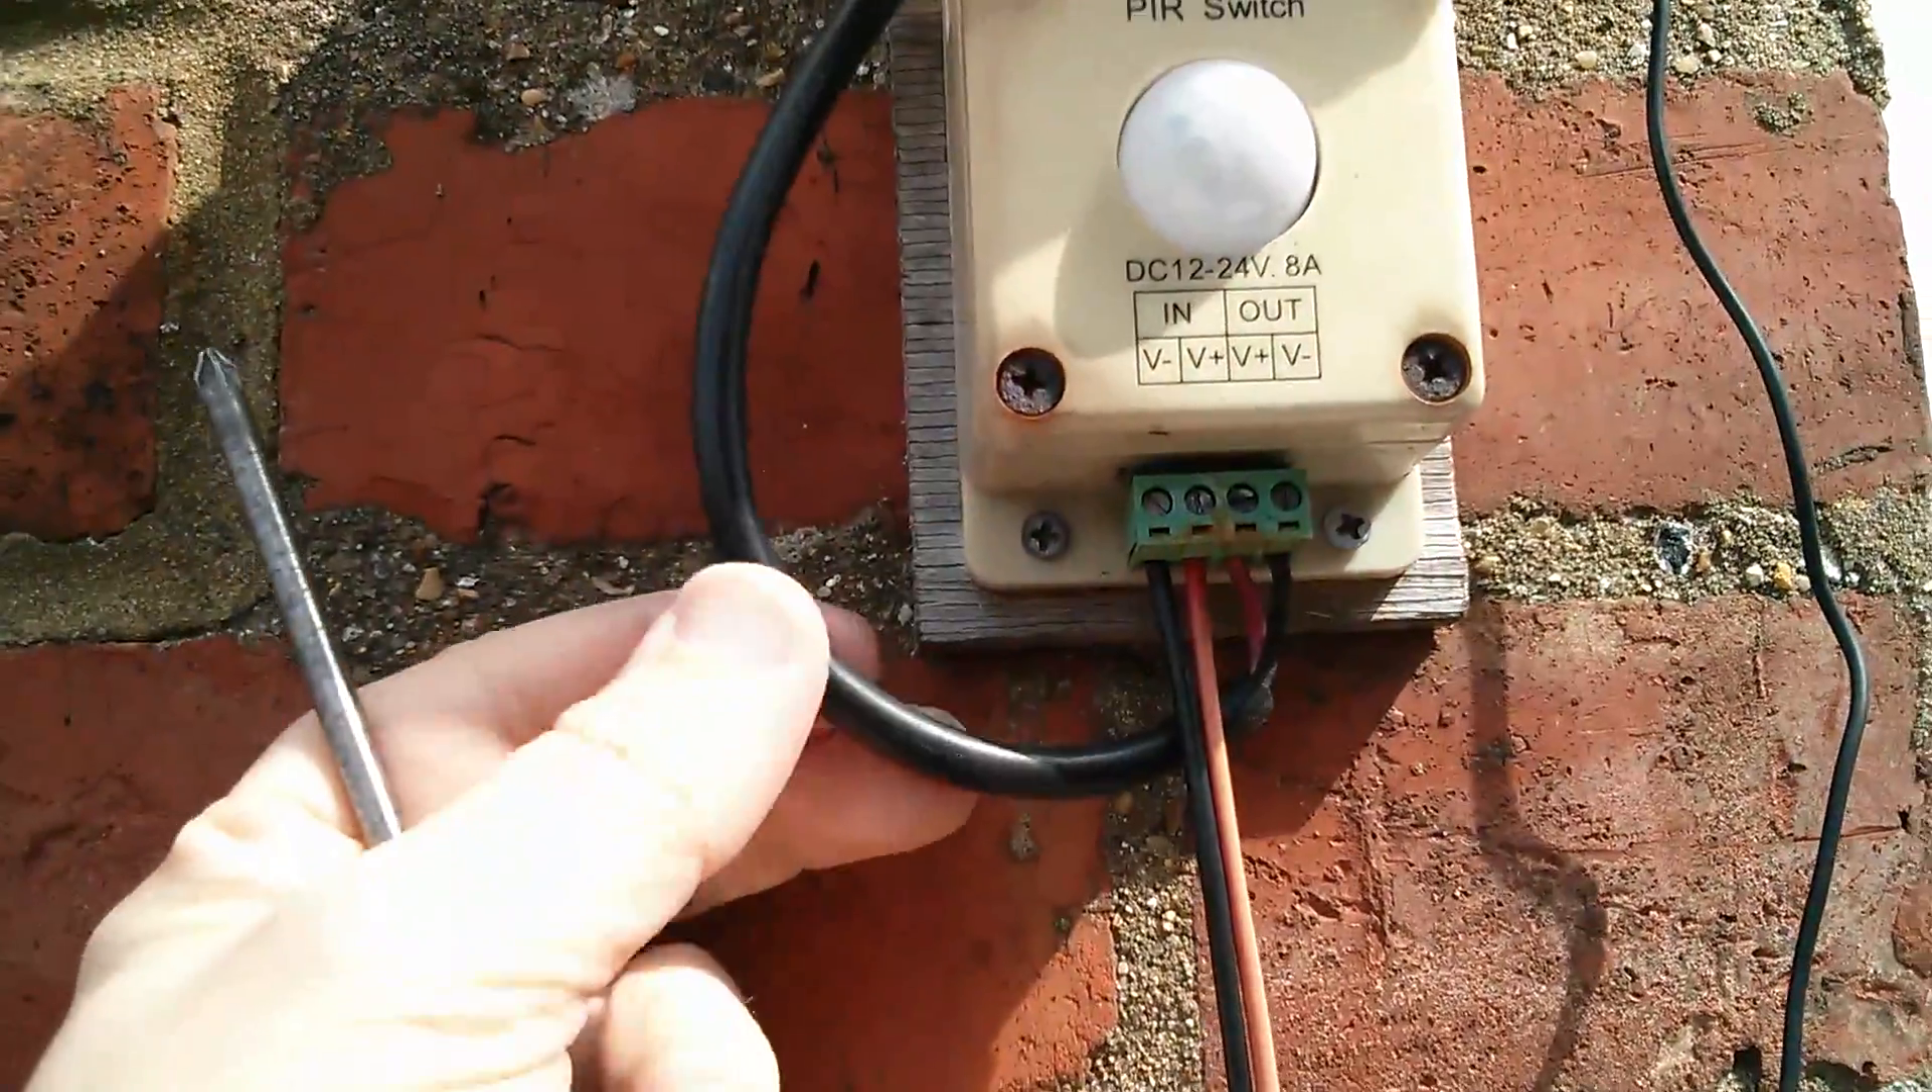So here it is, just outside my workshop window. And it's the PIR switch mounted on a little bit of board.